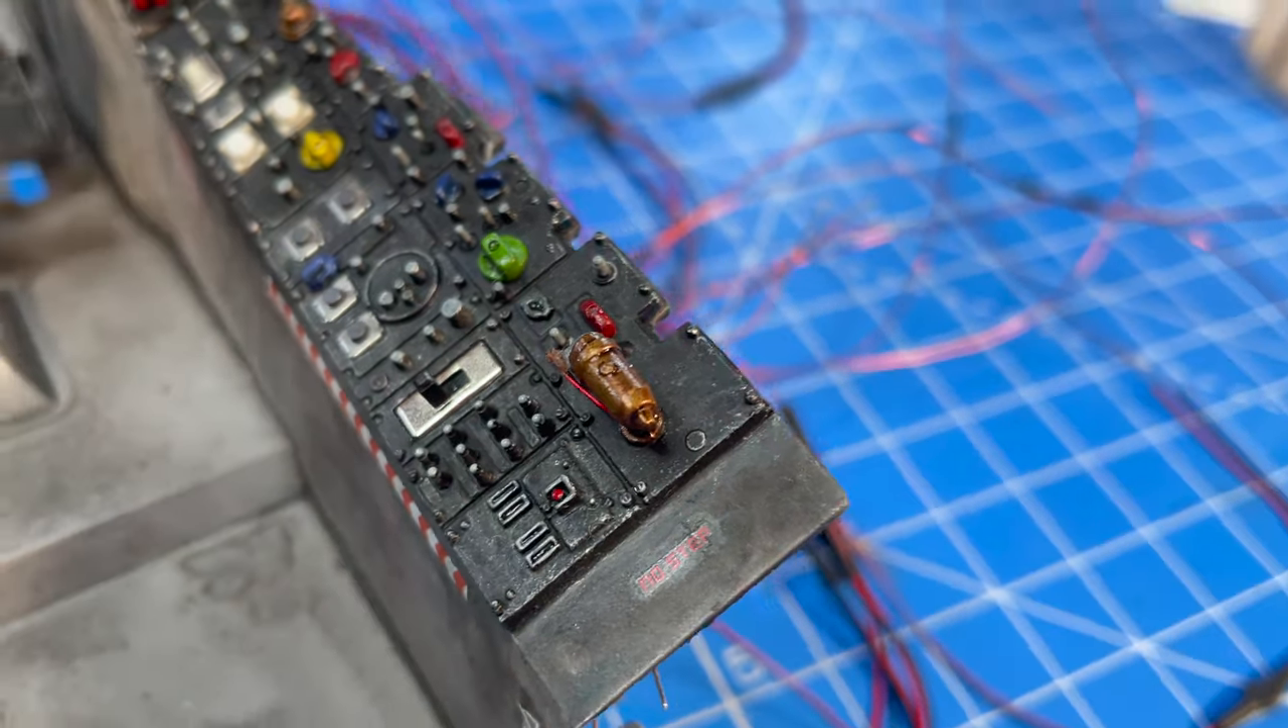I've put the little LED on the end of the wire there, wrapped it around, and created a nice big lens with a lot of that canopy glue.